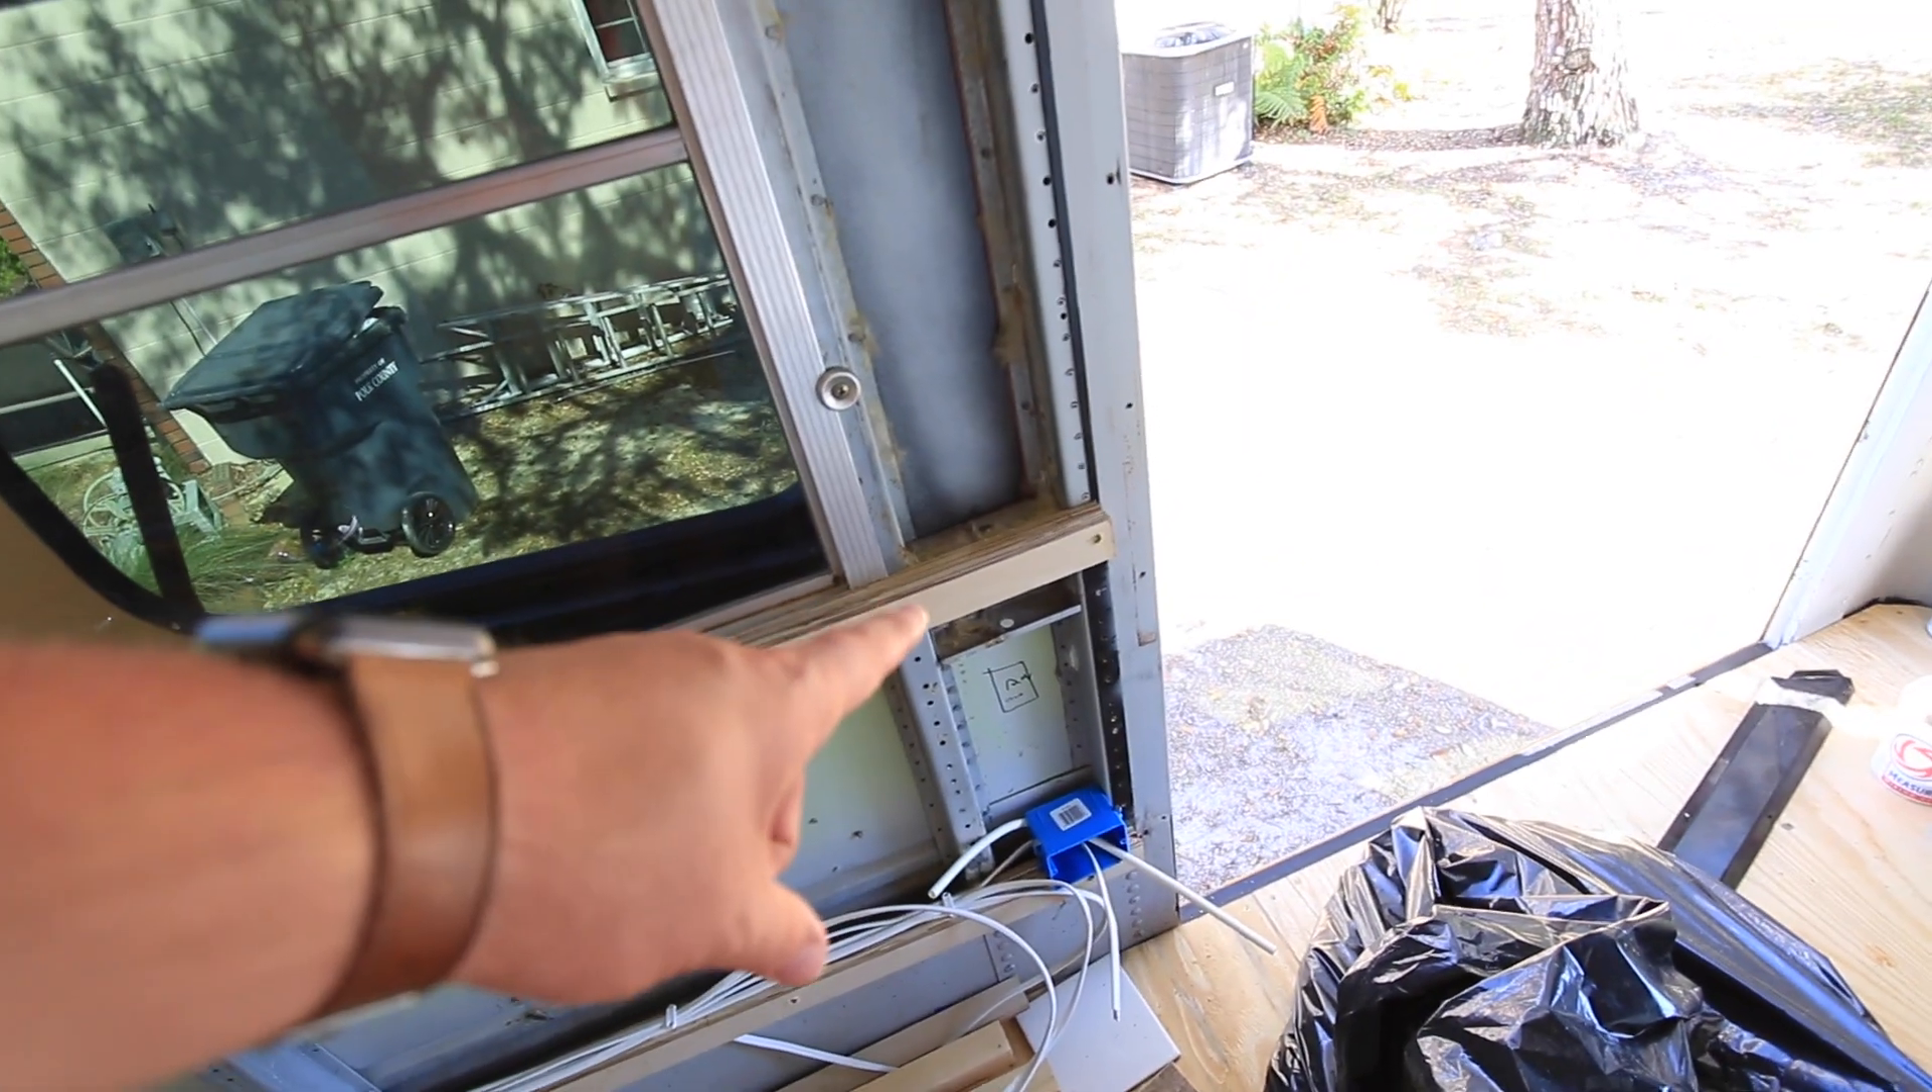There will be an outside outlet there, which isn't in yet.